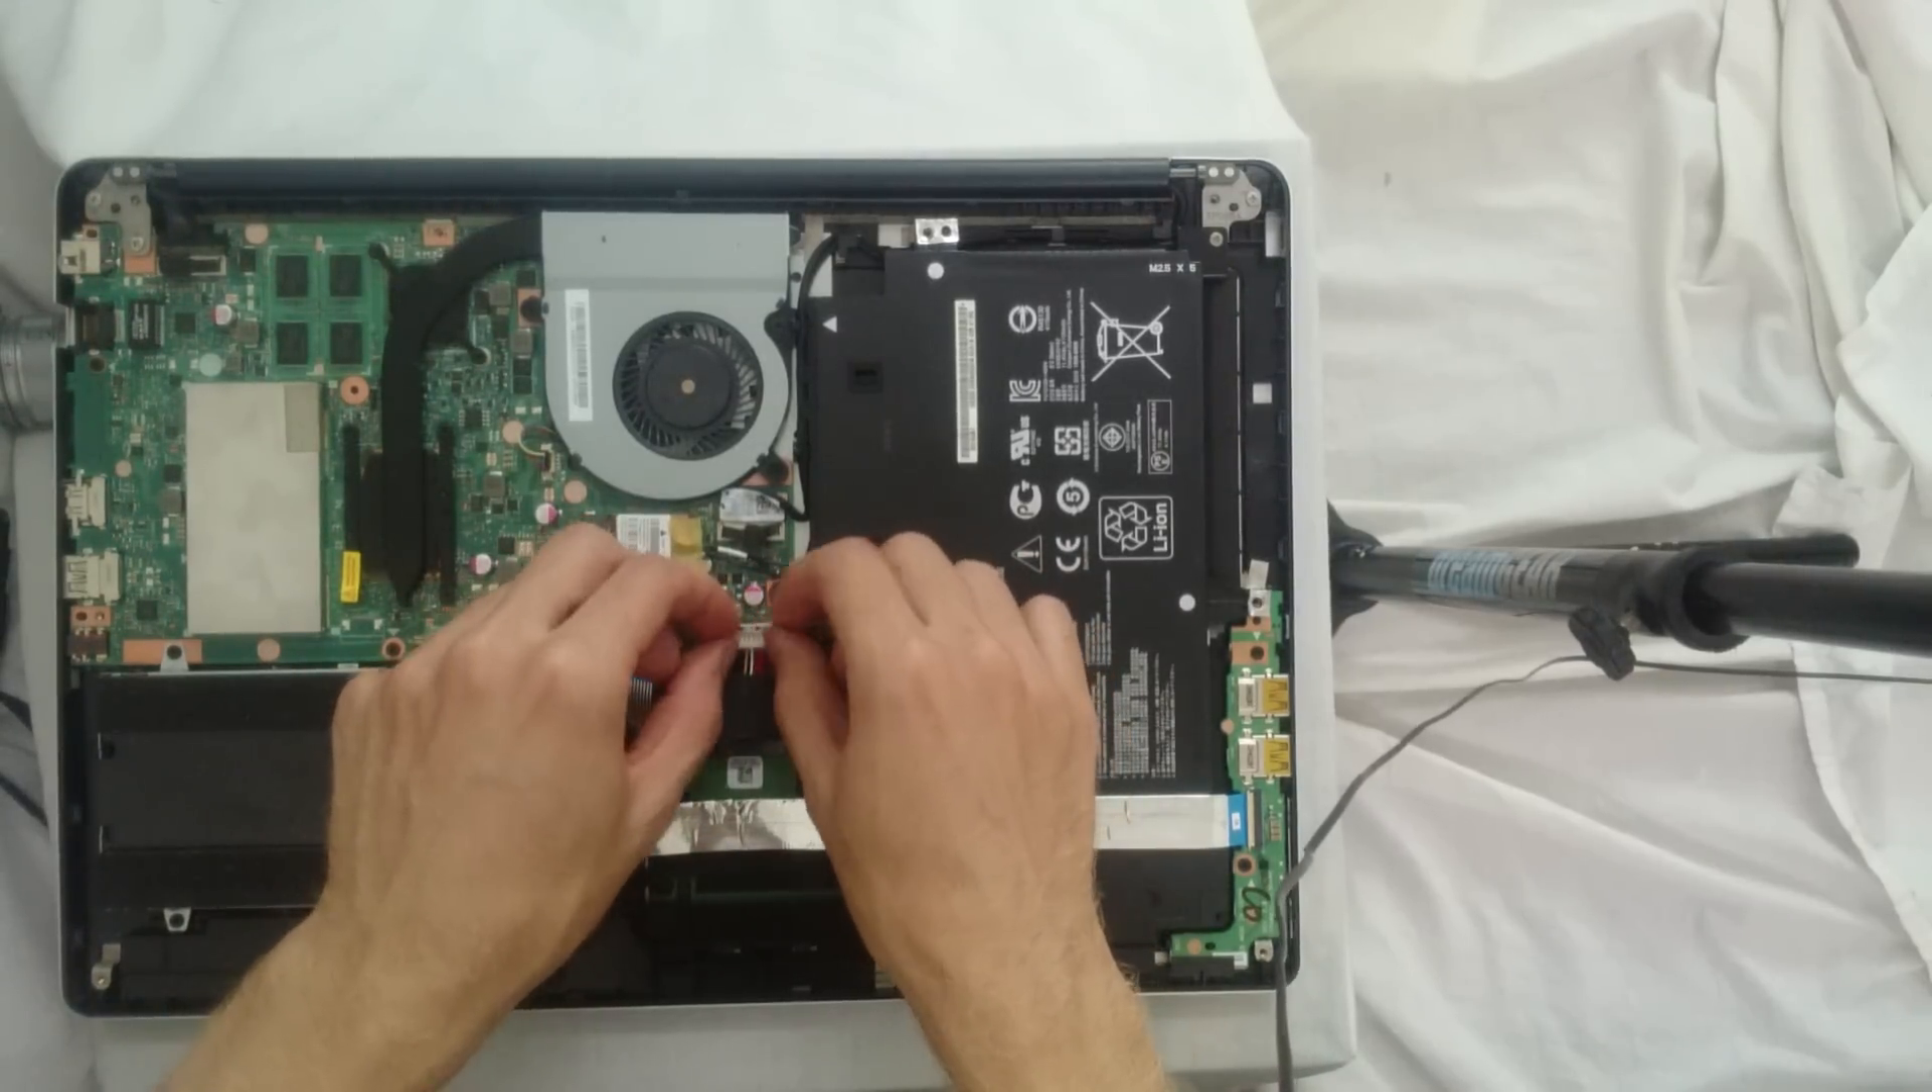The battery is already installed now.